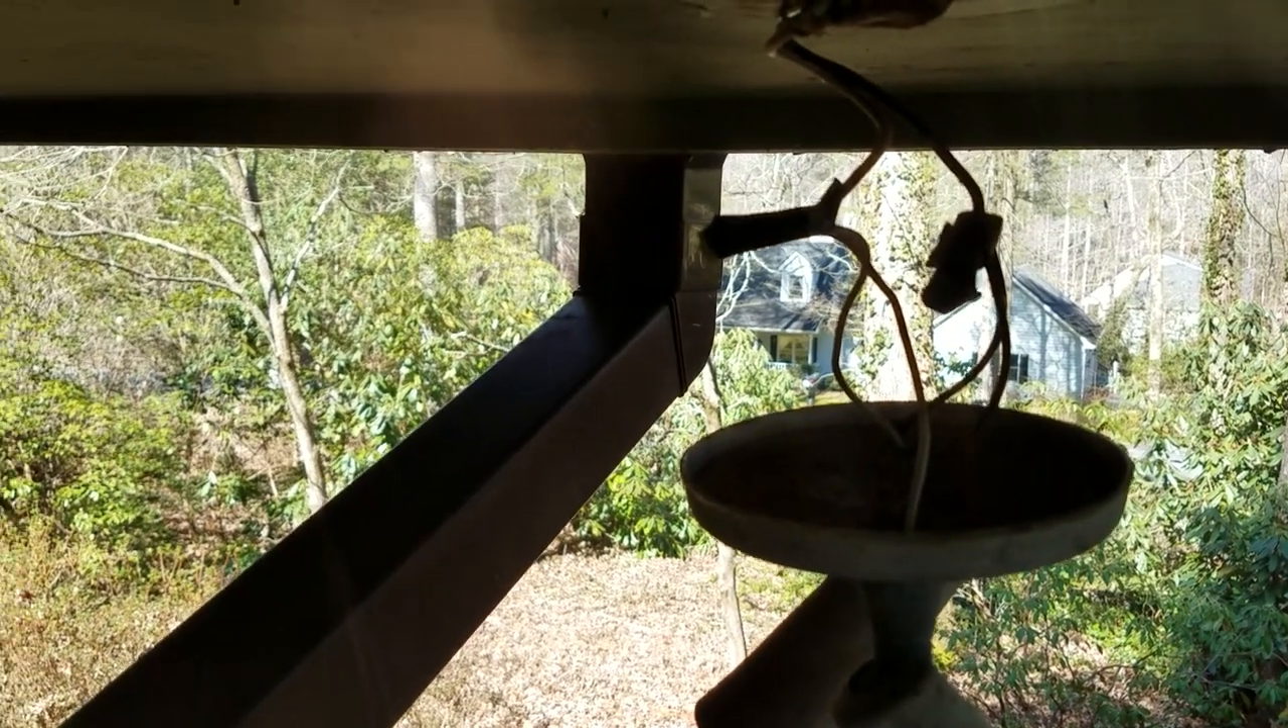As you can see, the fixture is dropped from the ceiling.